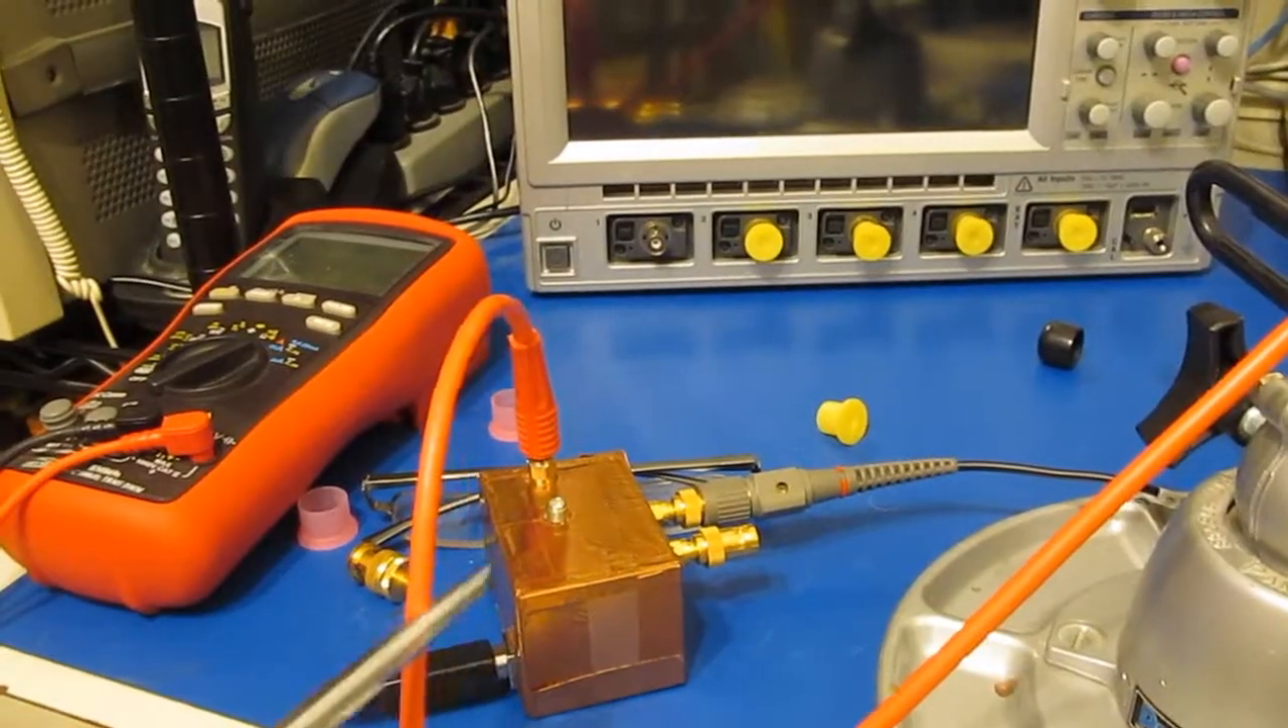Our scope probe is attached to this buffer driver.